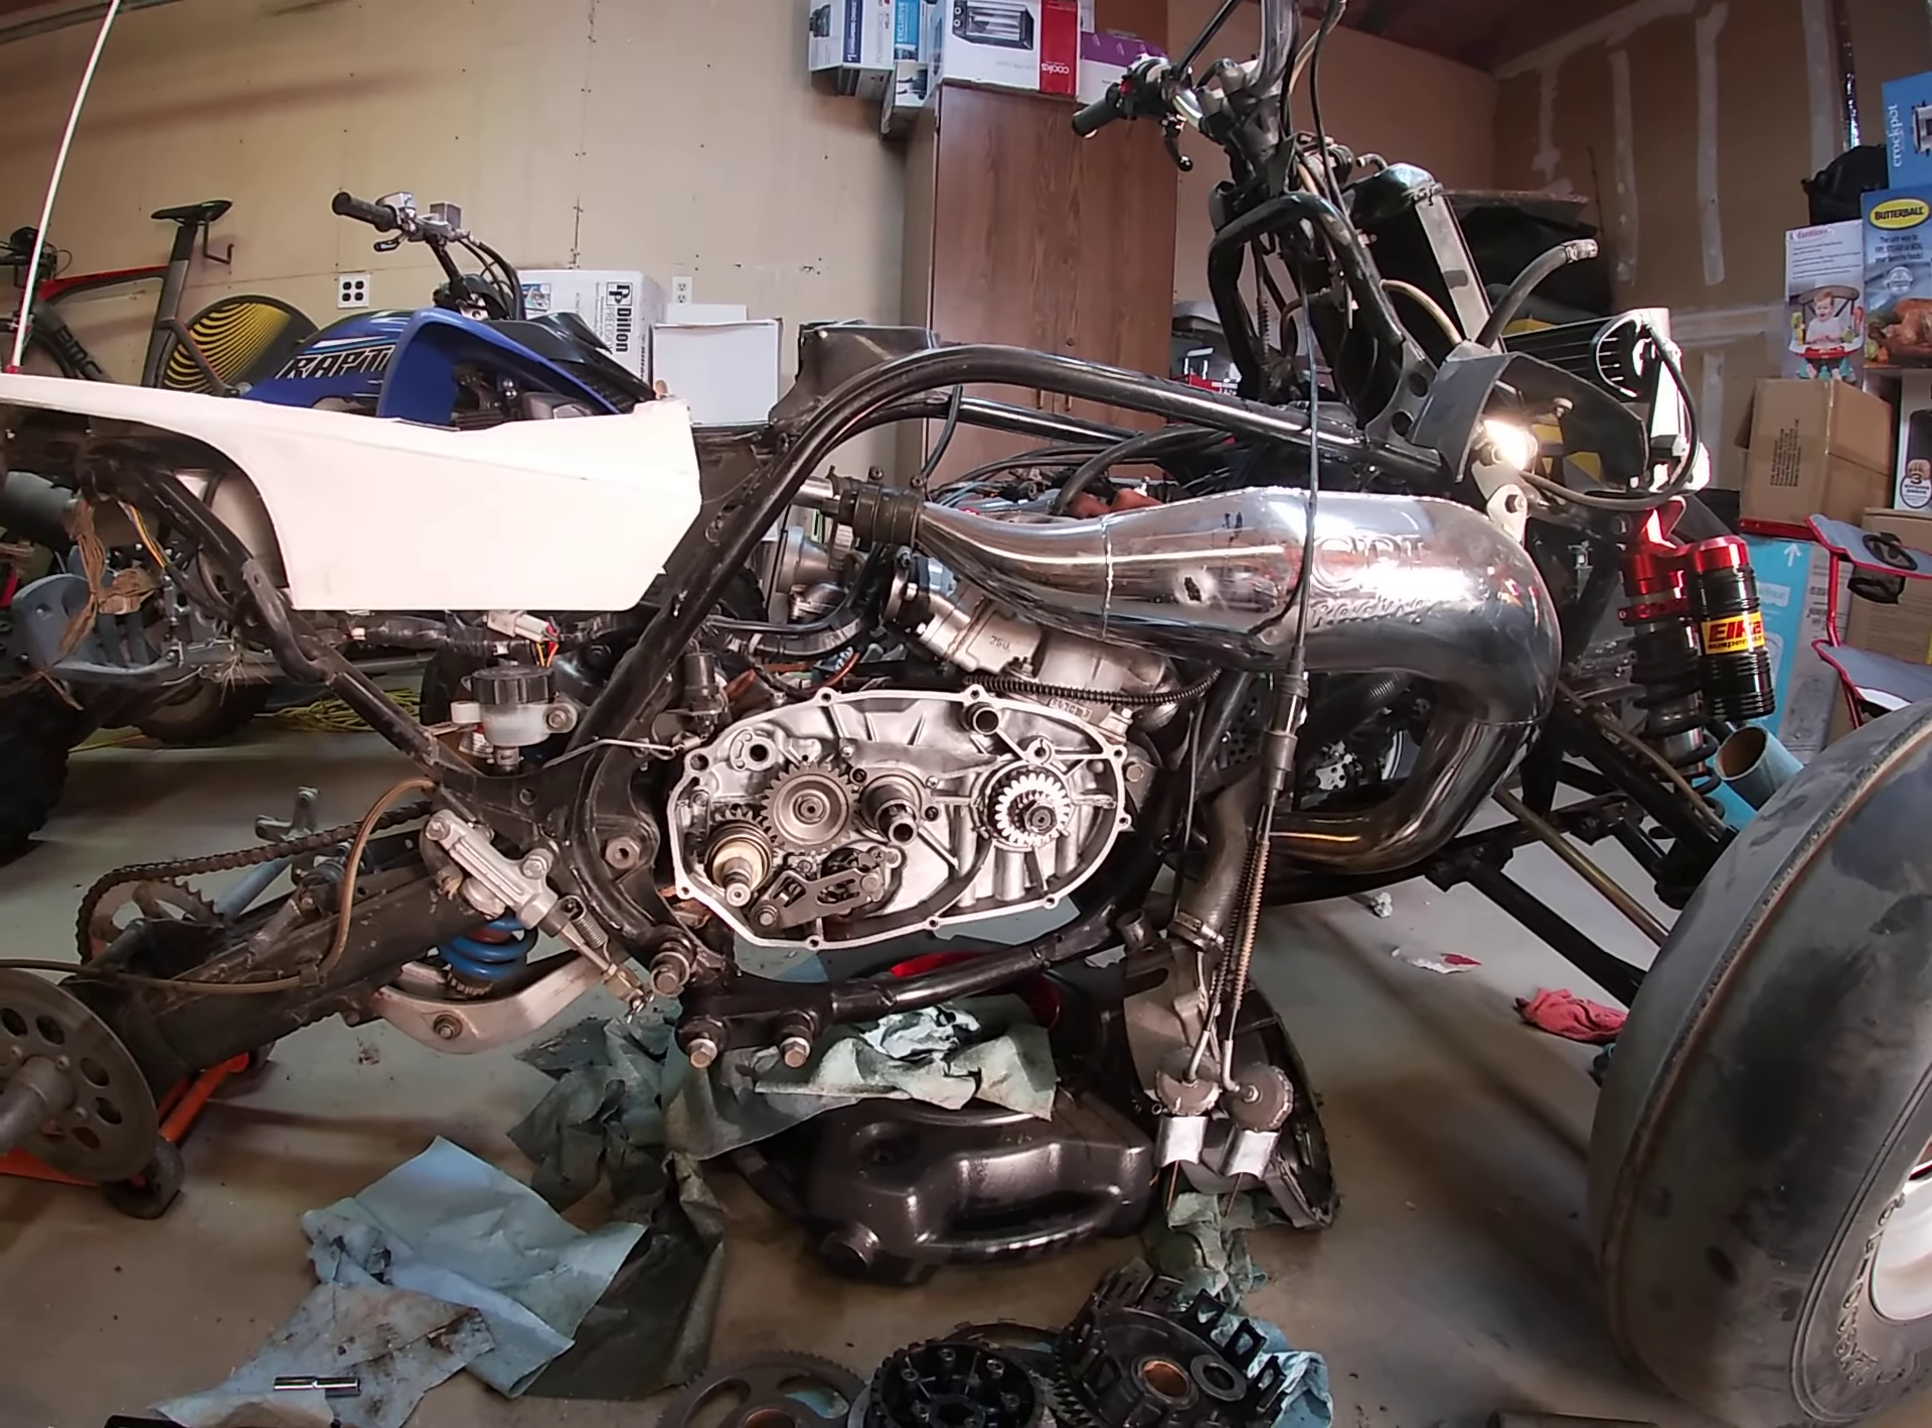As you can see, the side case is still off.